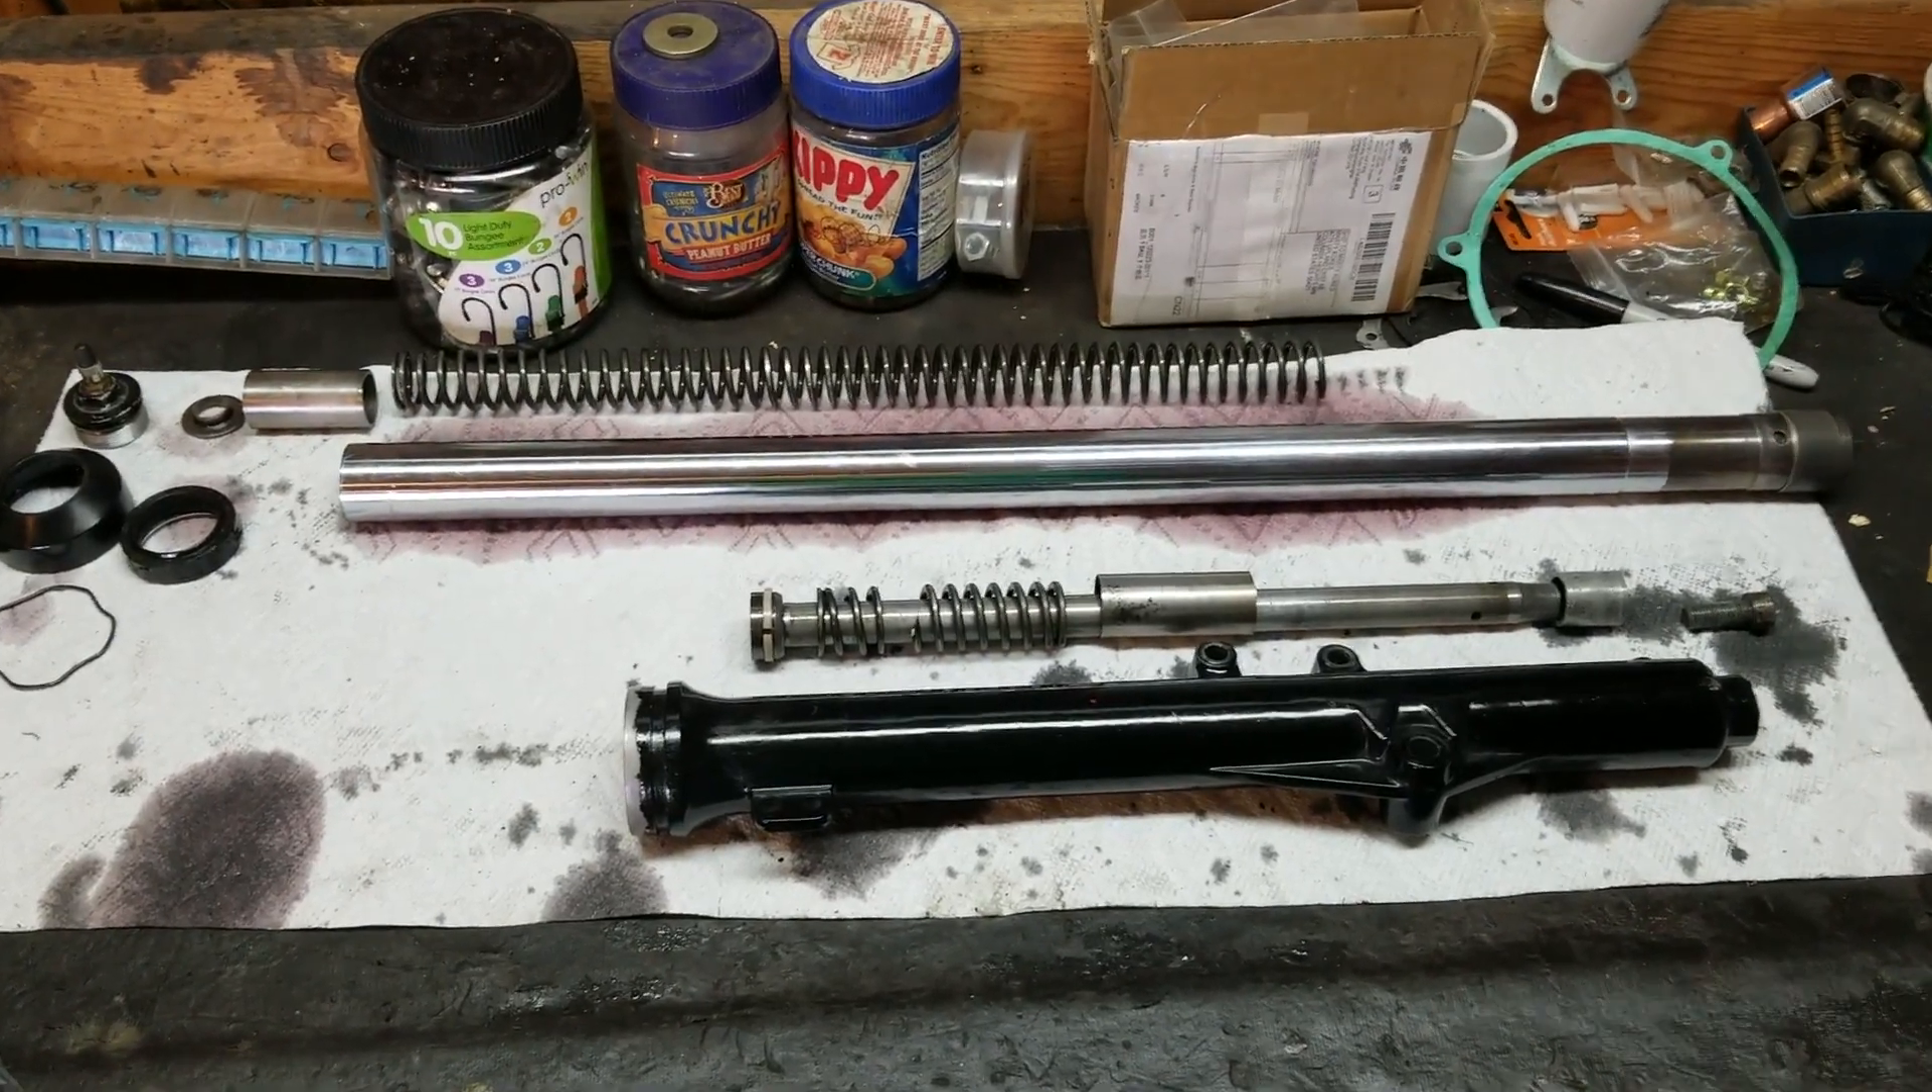Here's one fork tube fully disassembled.